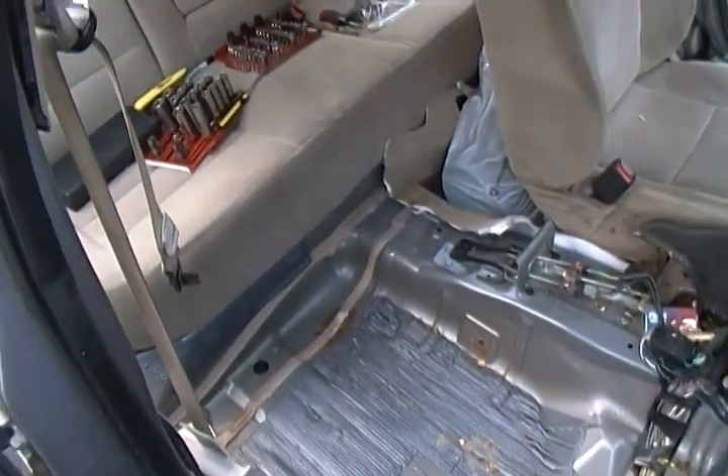And now you can see the carpet has been removed on this side.